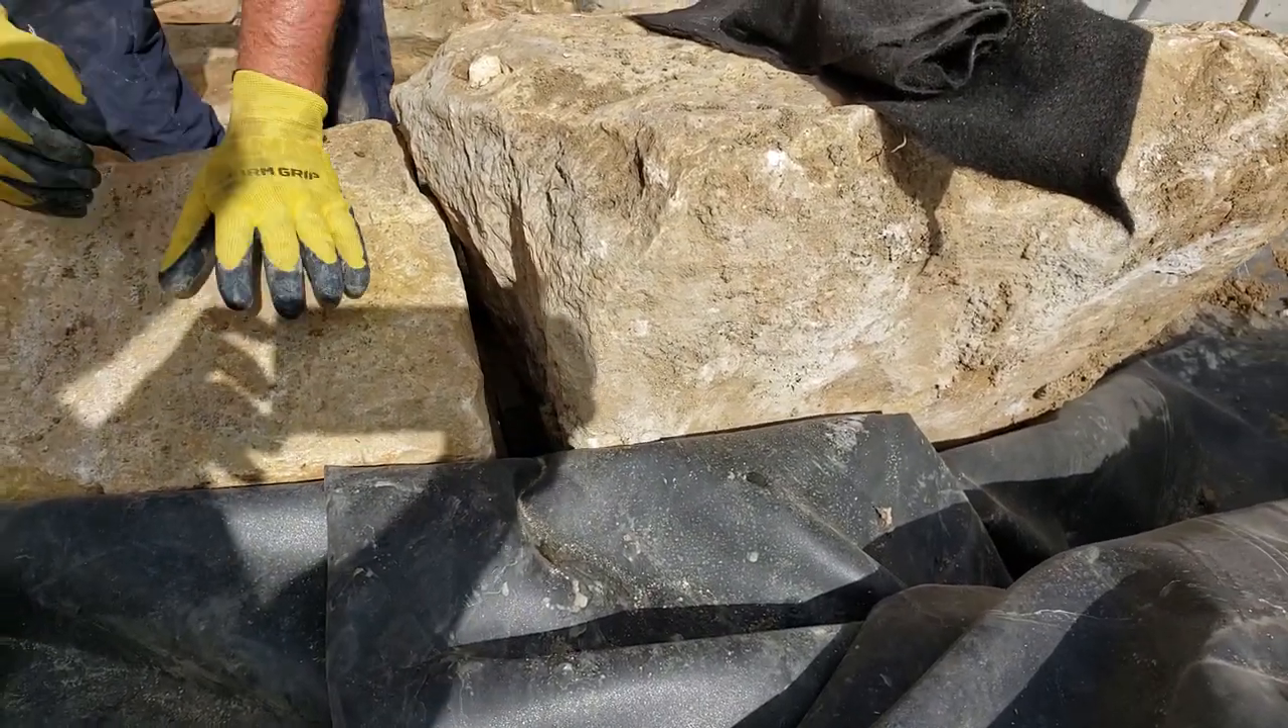If you look down here, I've got a decent-sized gap that I need to fill.